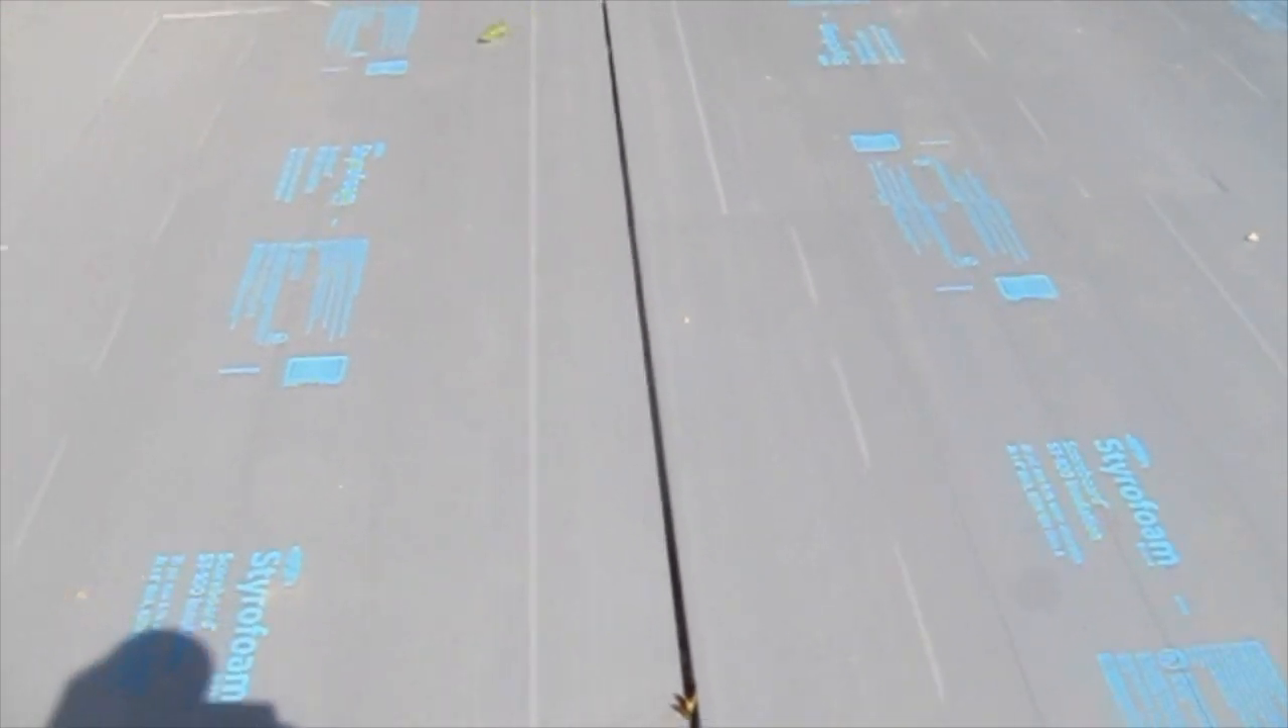But look at these big cracks. See these big cracks between pieces? They're there. They're in a few locations.